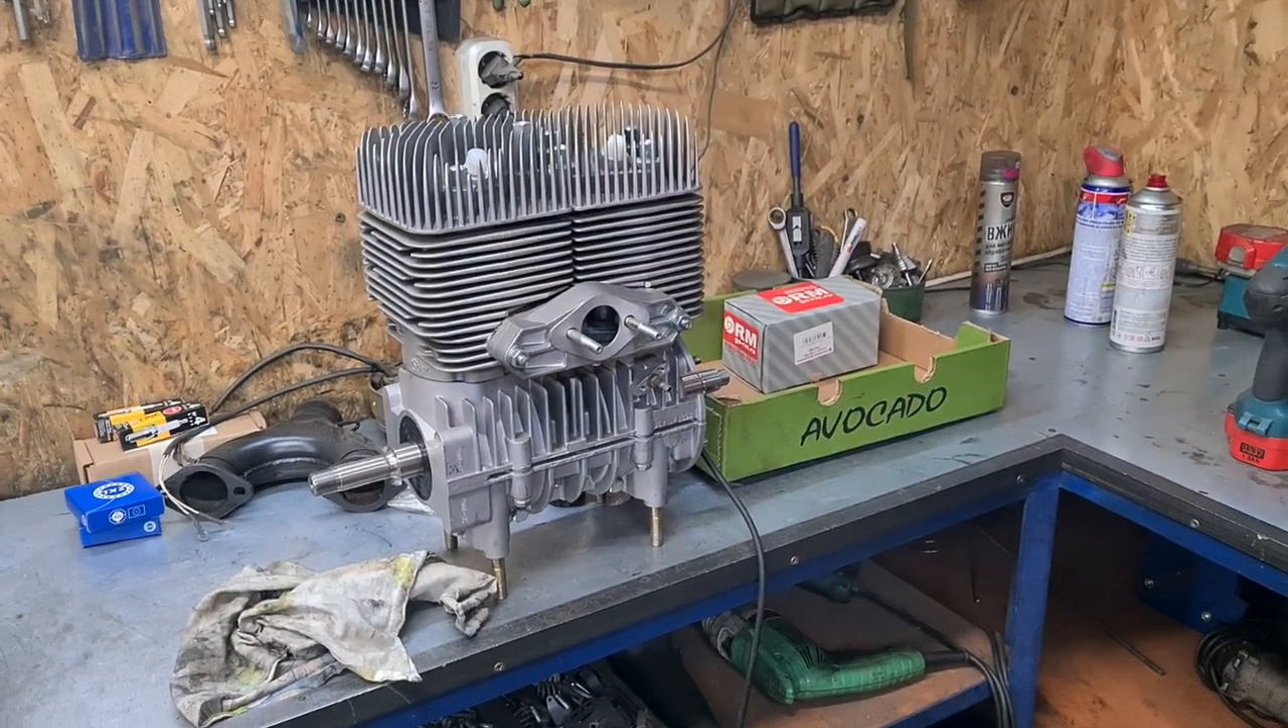Блок у меня уже собран и осталось повесить навеску на его.